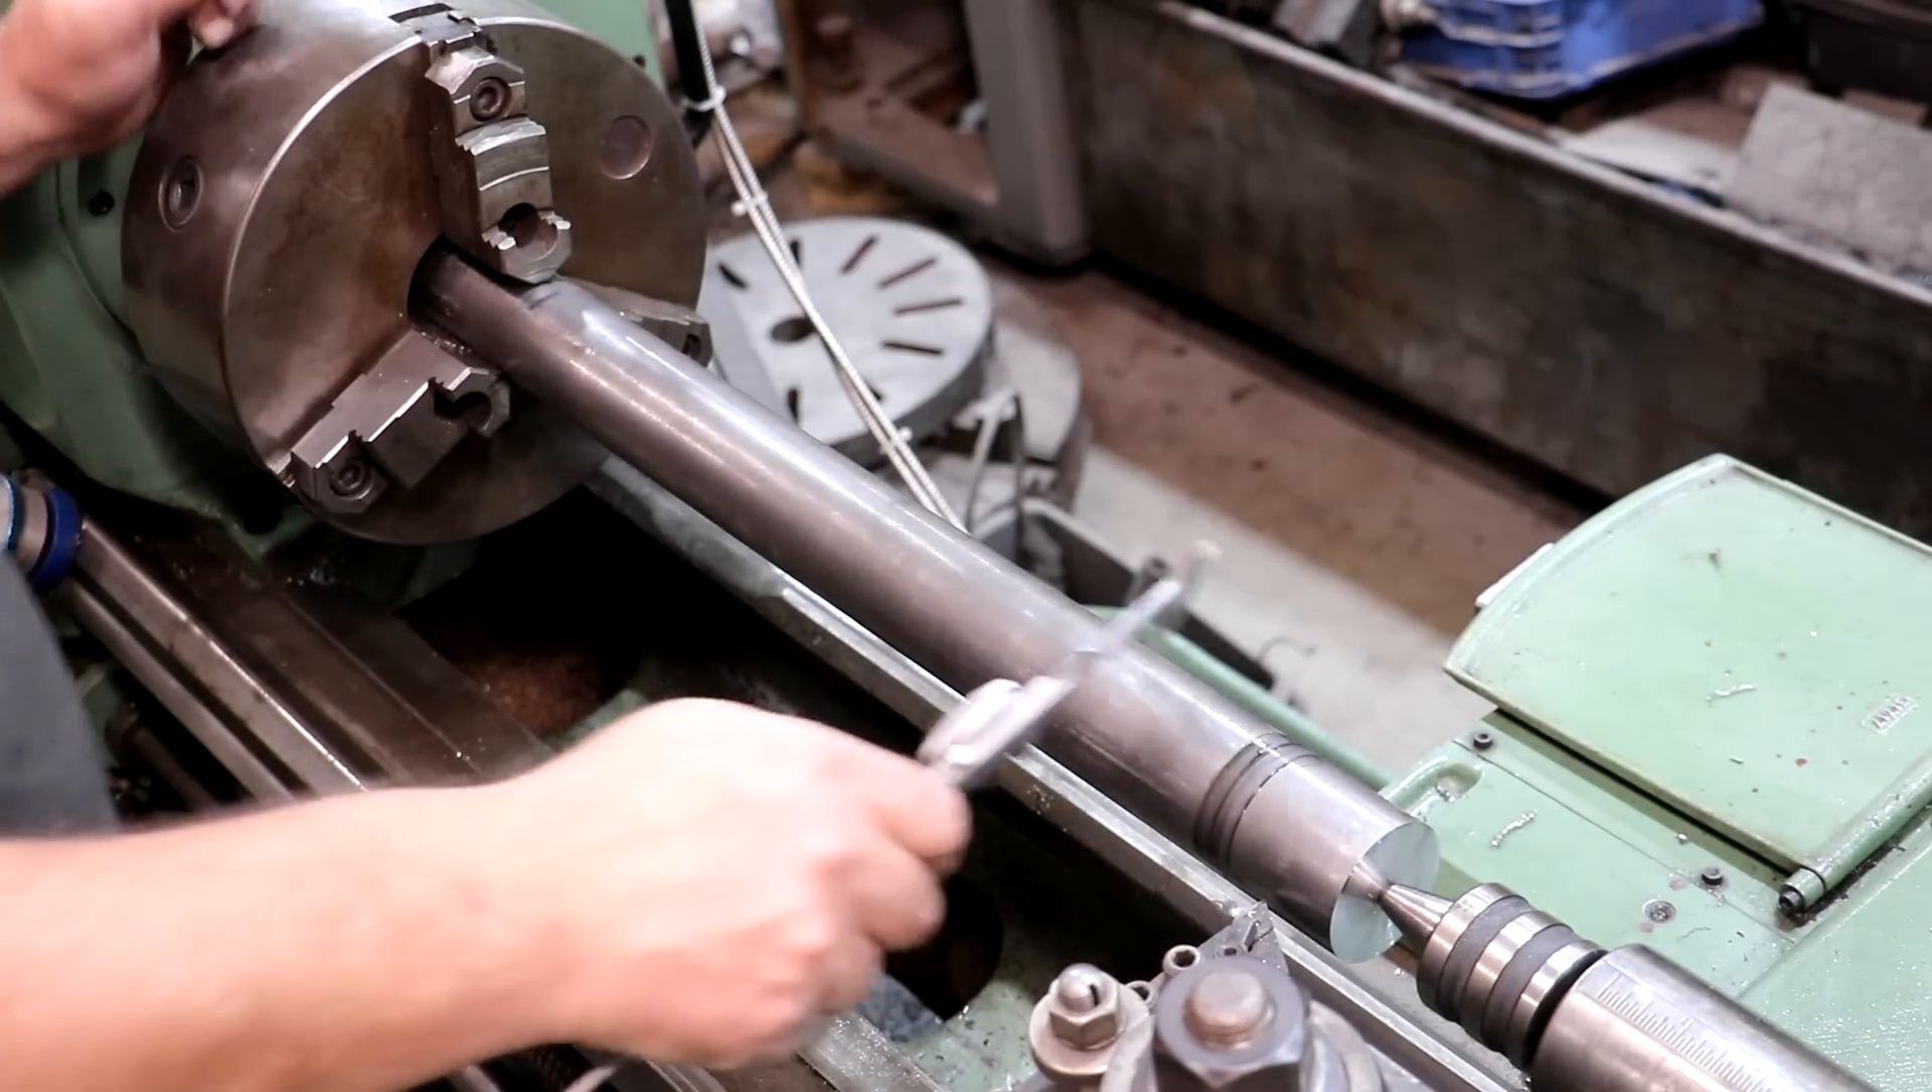We've got our end supported now with a, uh, live center.